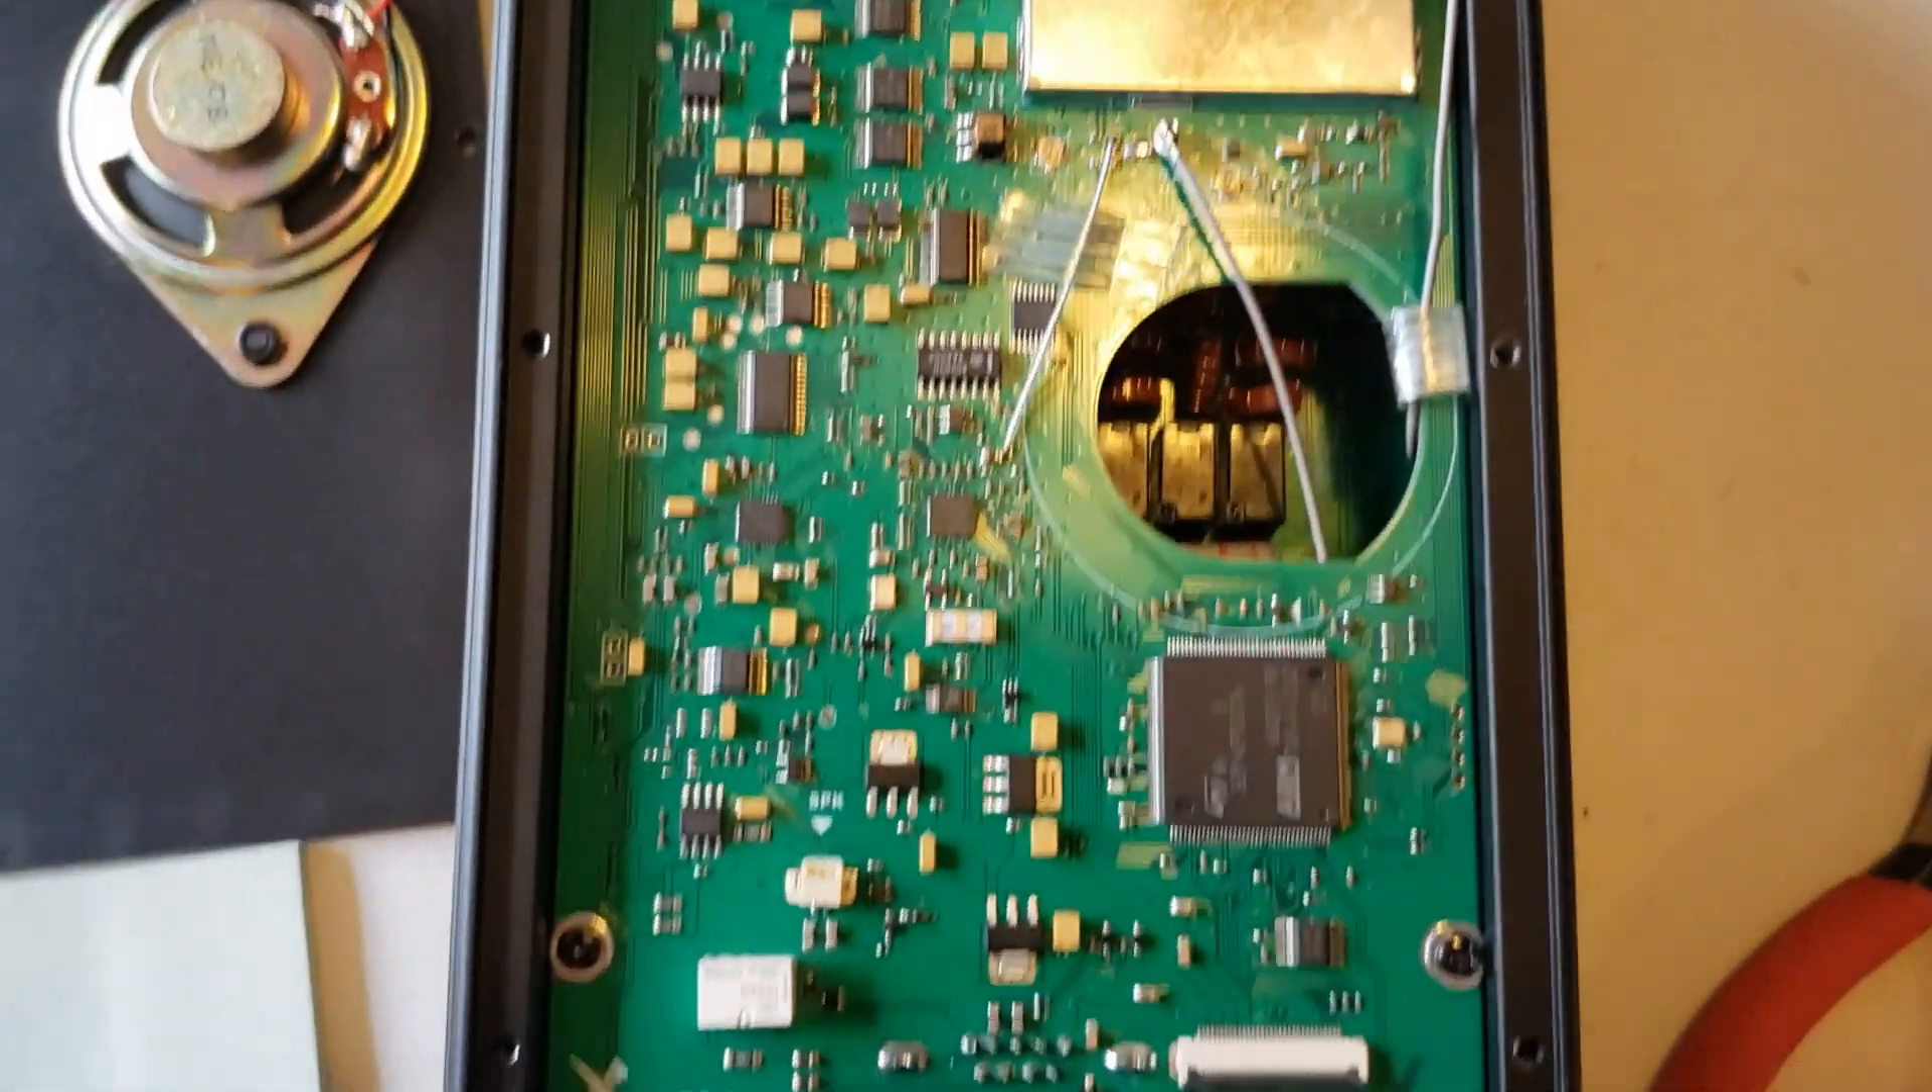Here we are with a circuit board back on.